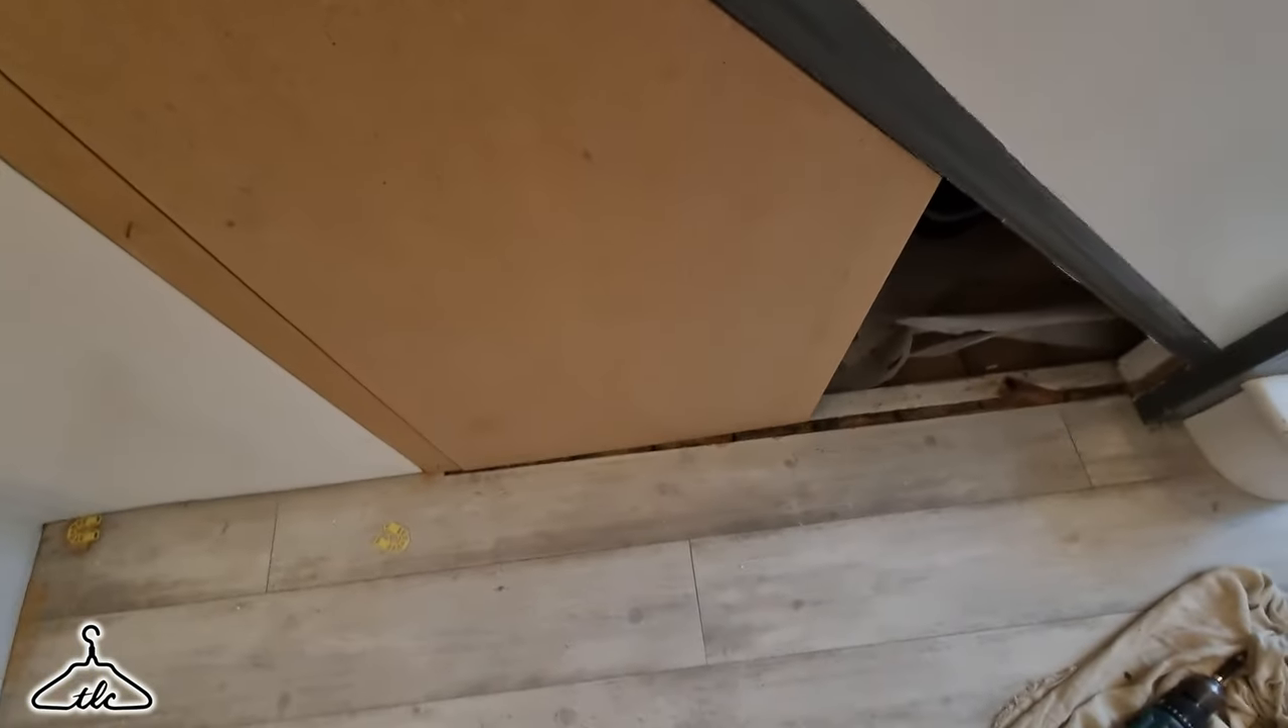As you can see the floor is not an even gap and it's not flush here.